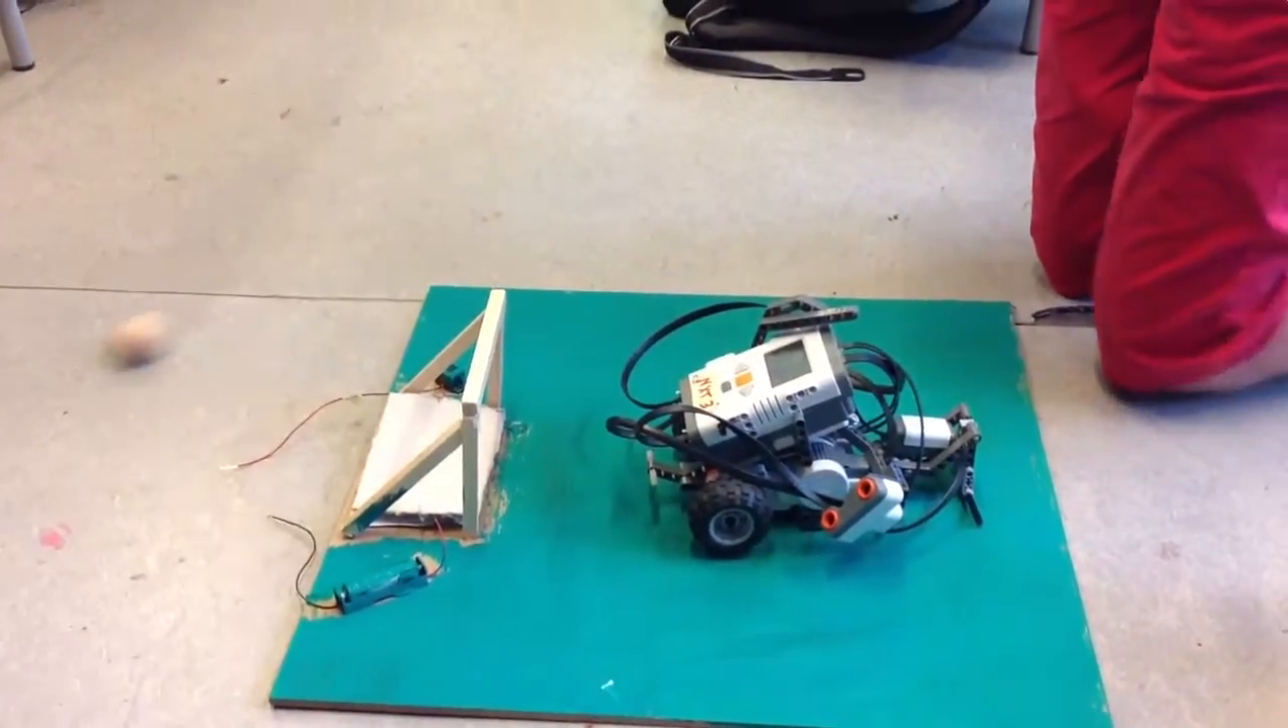And then I'll just need to, what I haven't finished yet and didn't have enough time to do, is place a net on the back of the goal.